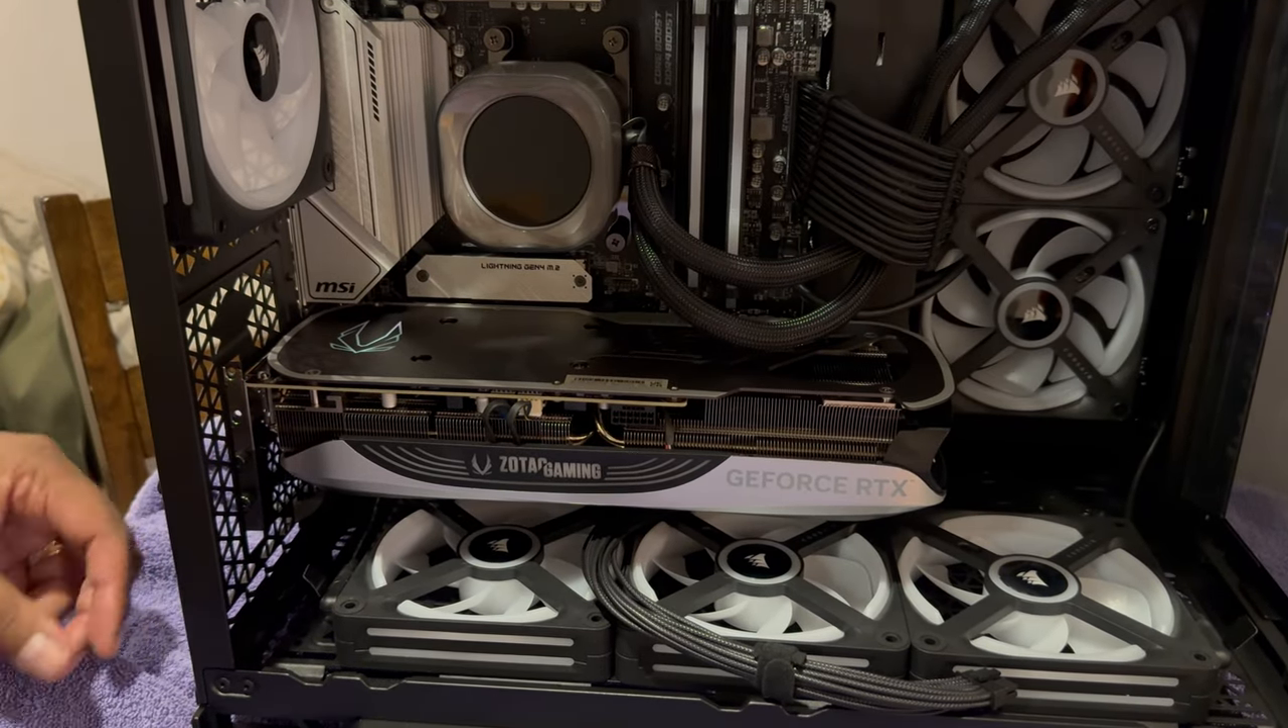After removing a few PCI slot screws on the back, the GPU fit right in and there was way more than enough left over space for even the larger graphic cards in the future.